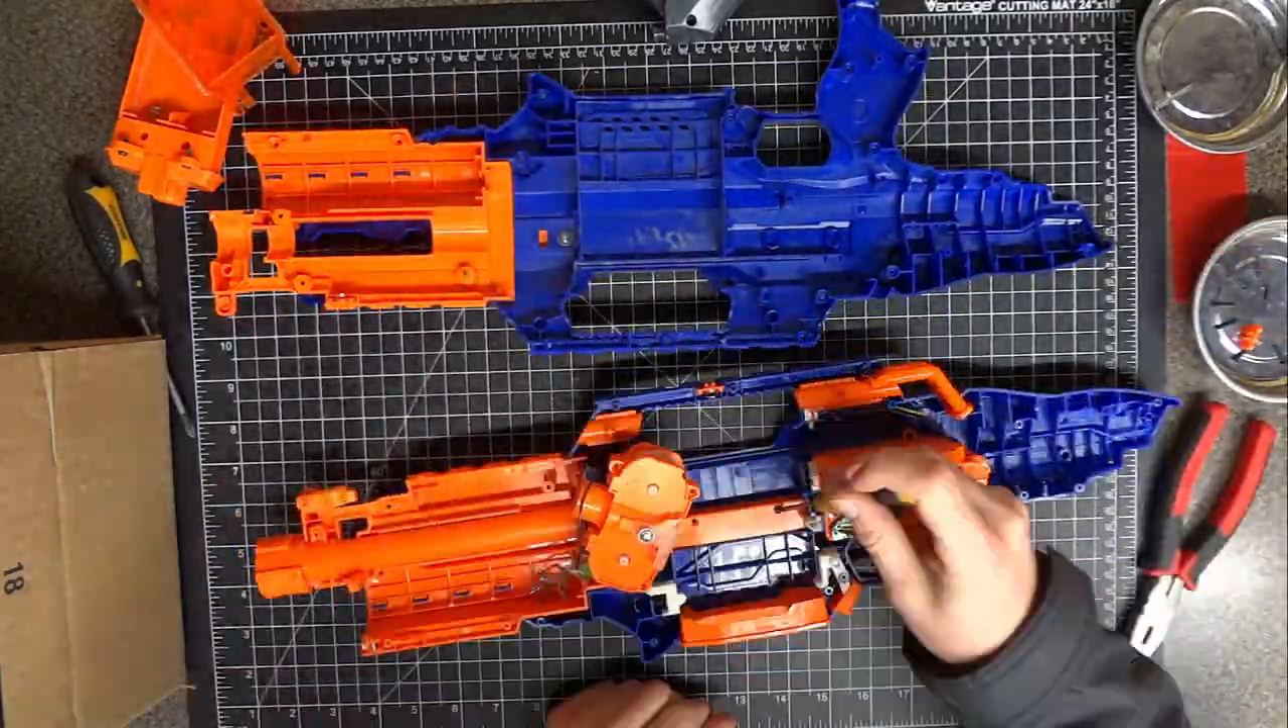At this point I have the Nerf gun open.